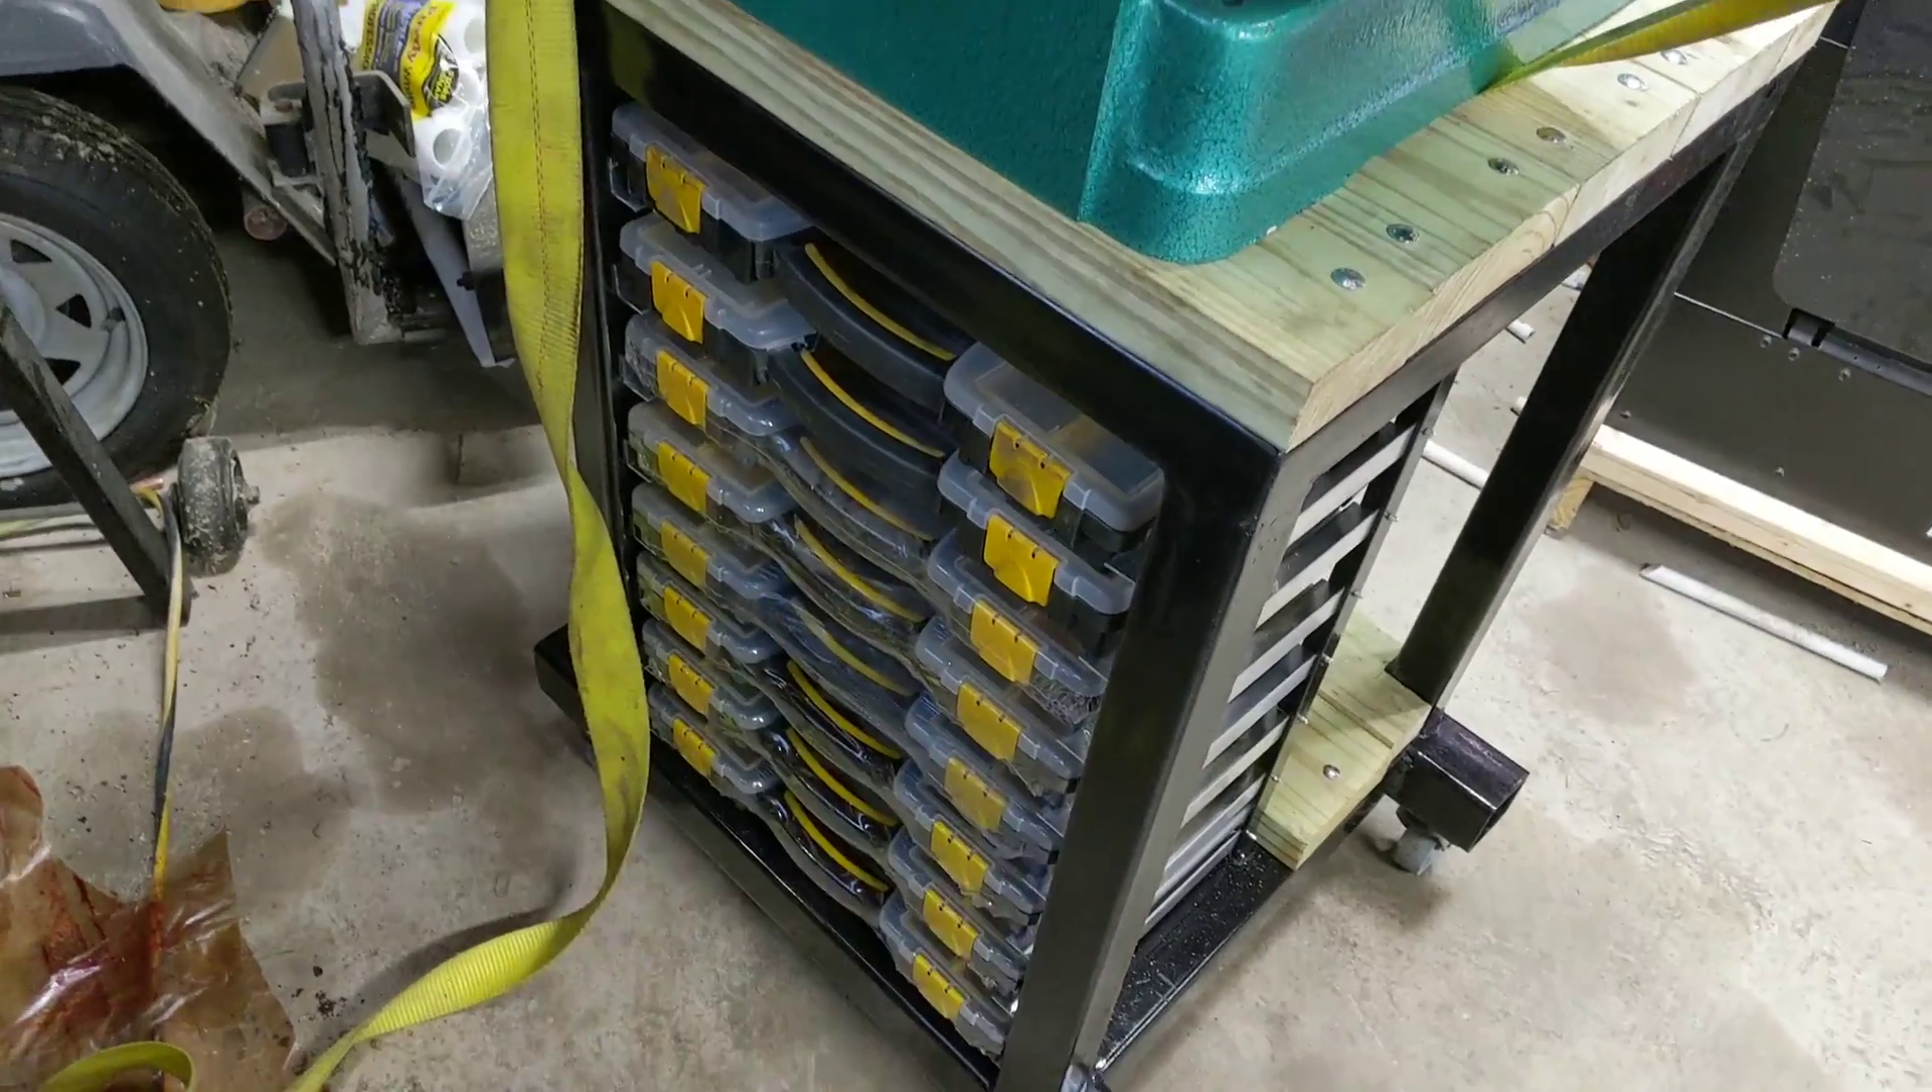I slid some of my trays in the slots That worked out fantastic.